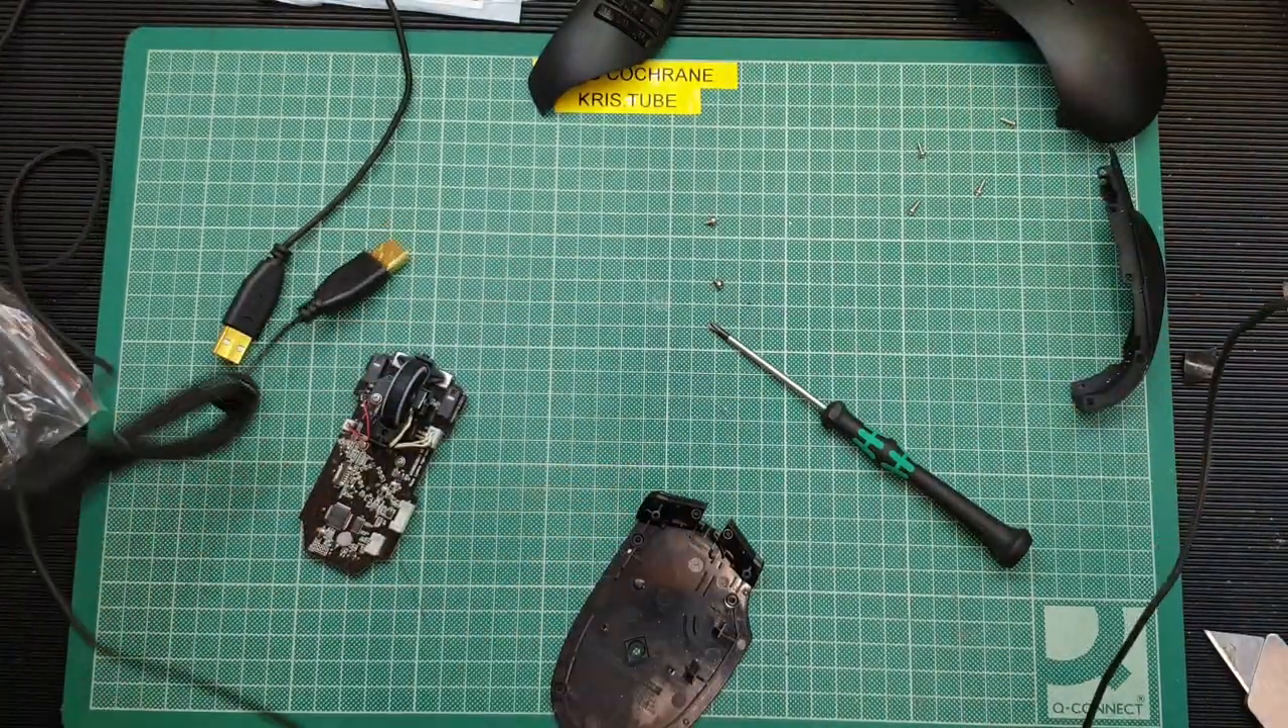And then, as you can see, the board has been released.